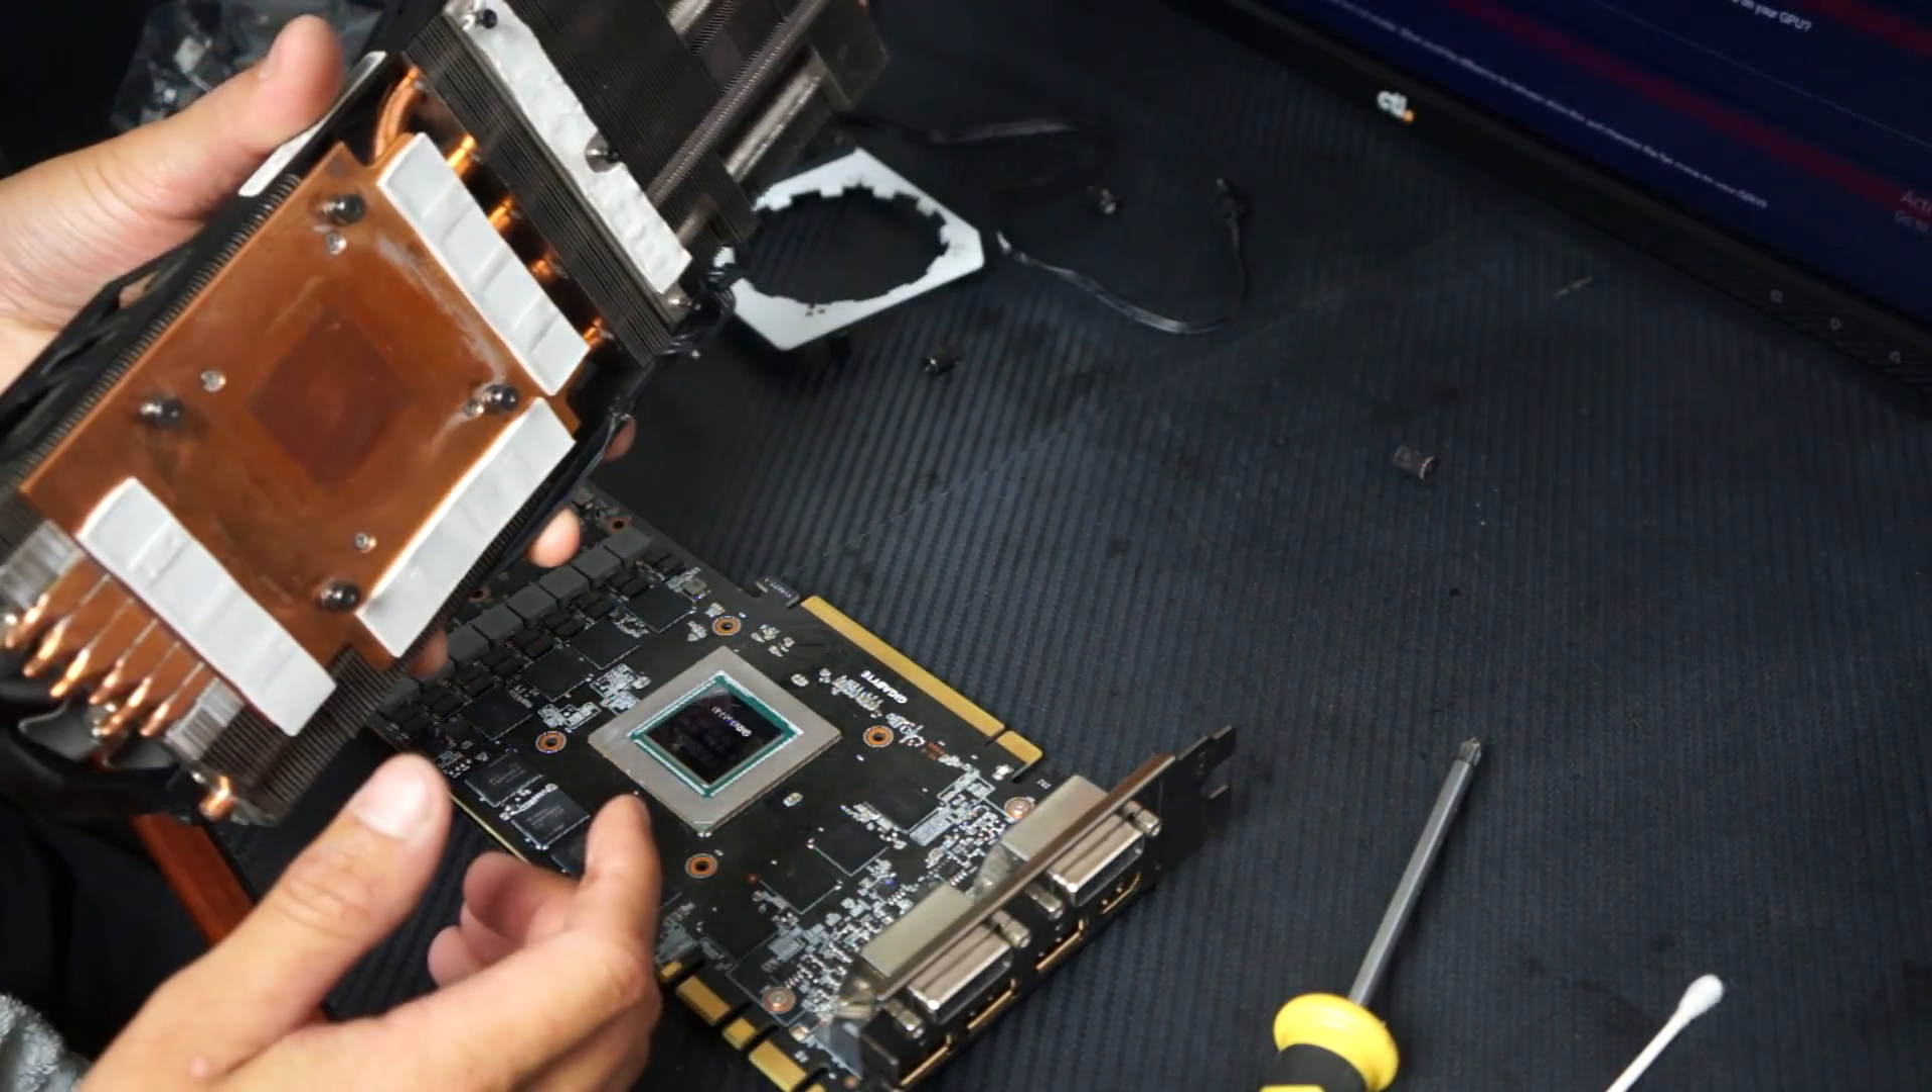So here's the cooler removed already.